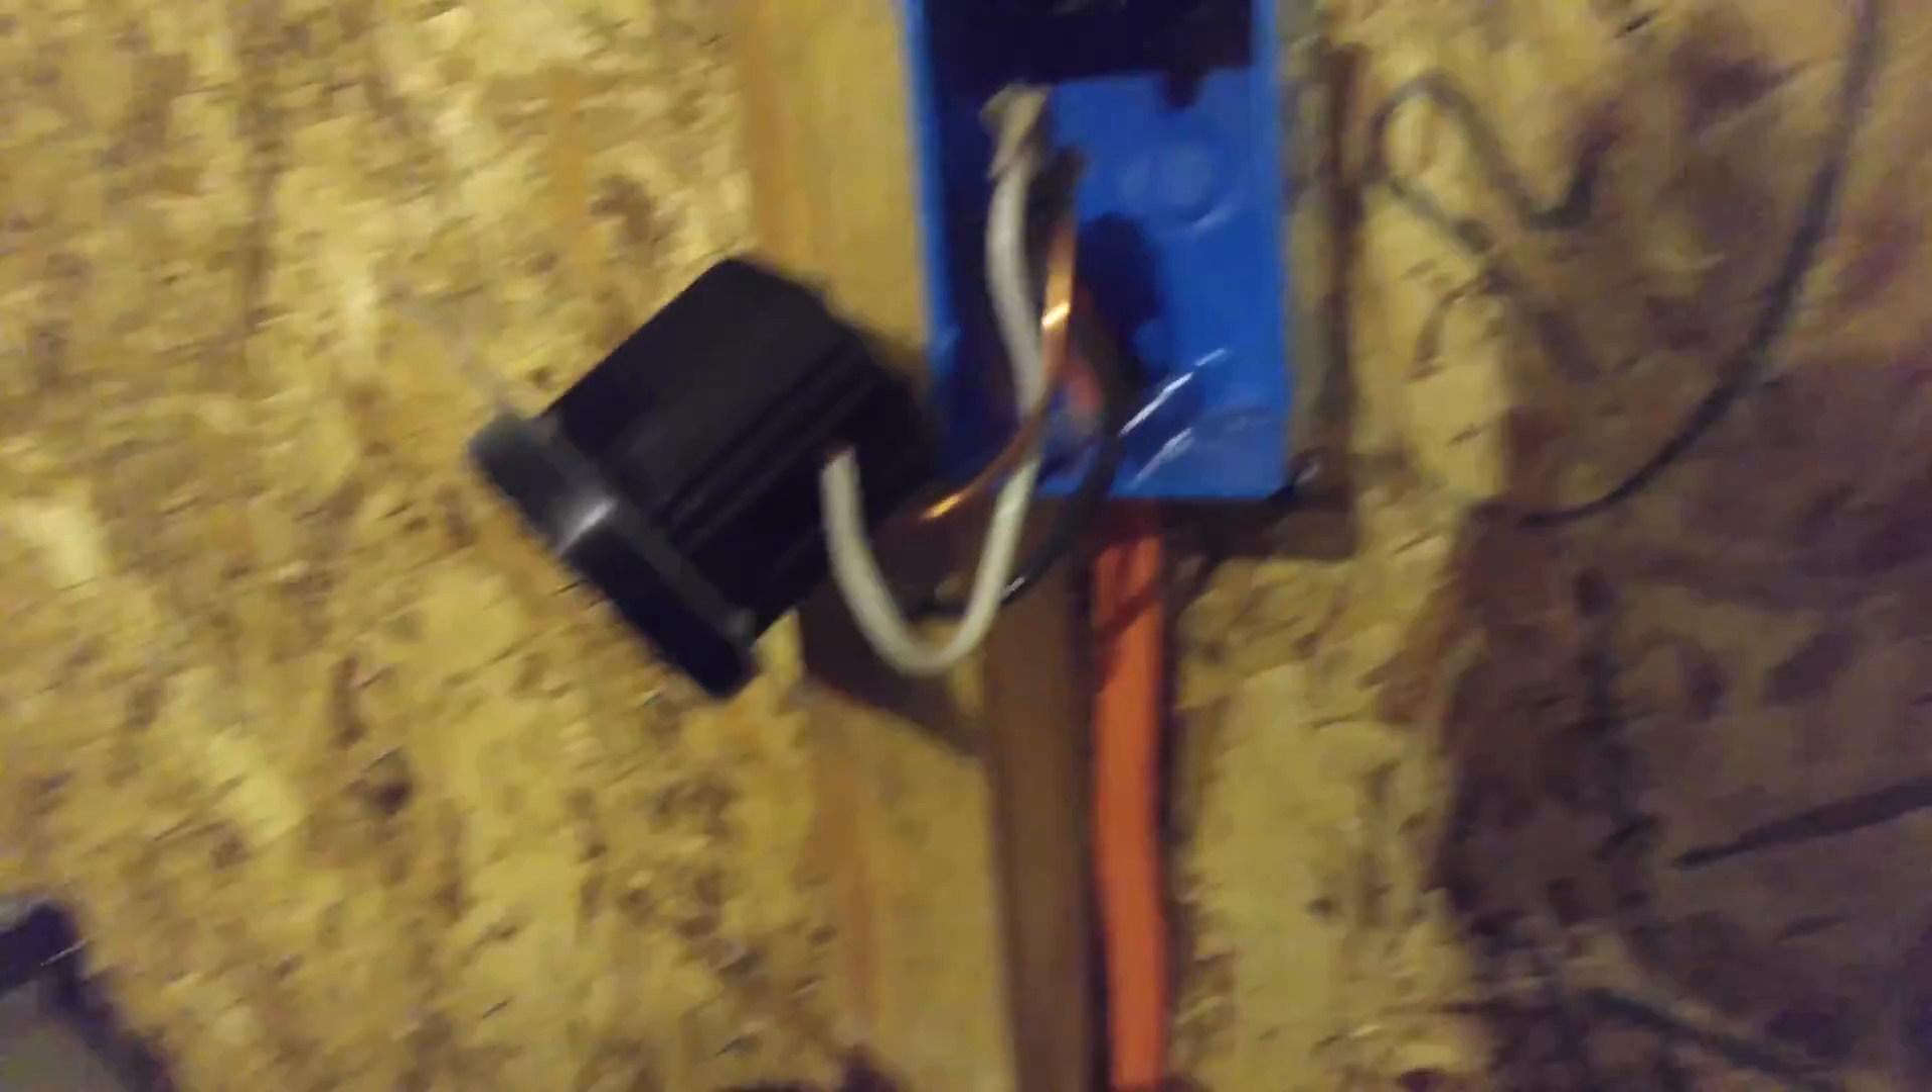I haven't taped the white wire because it is hot.